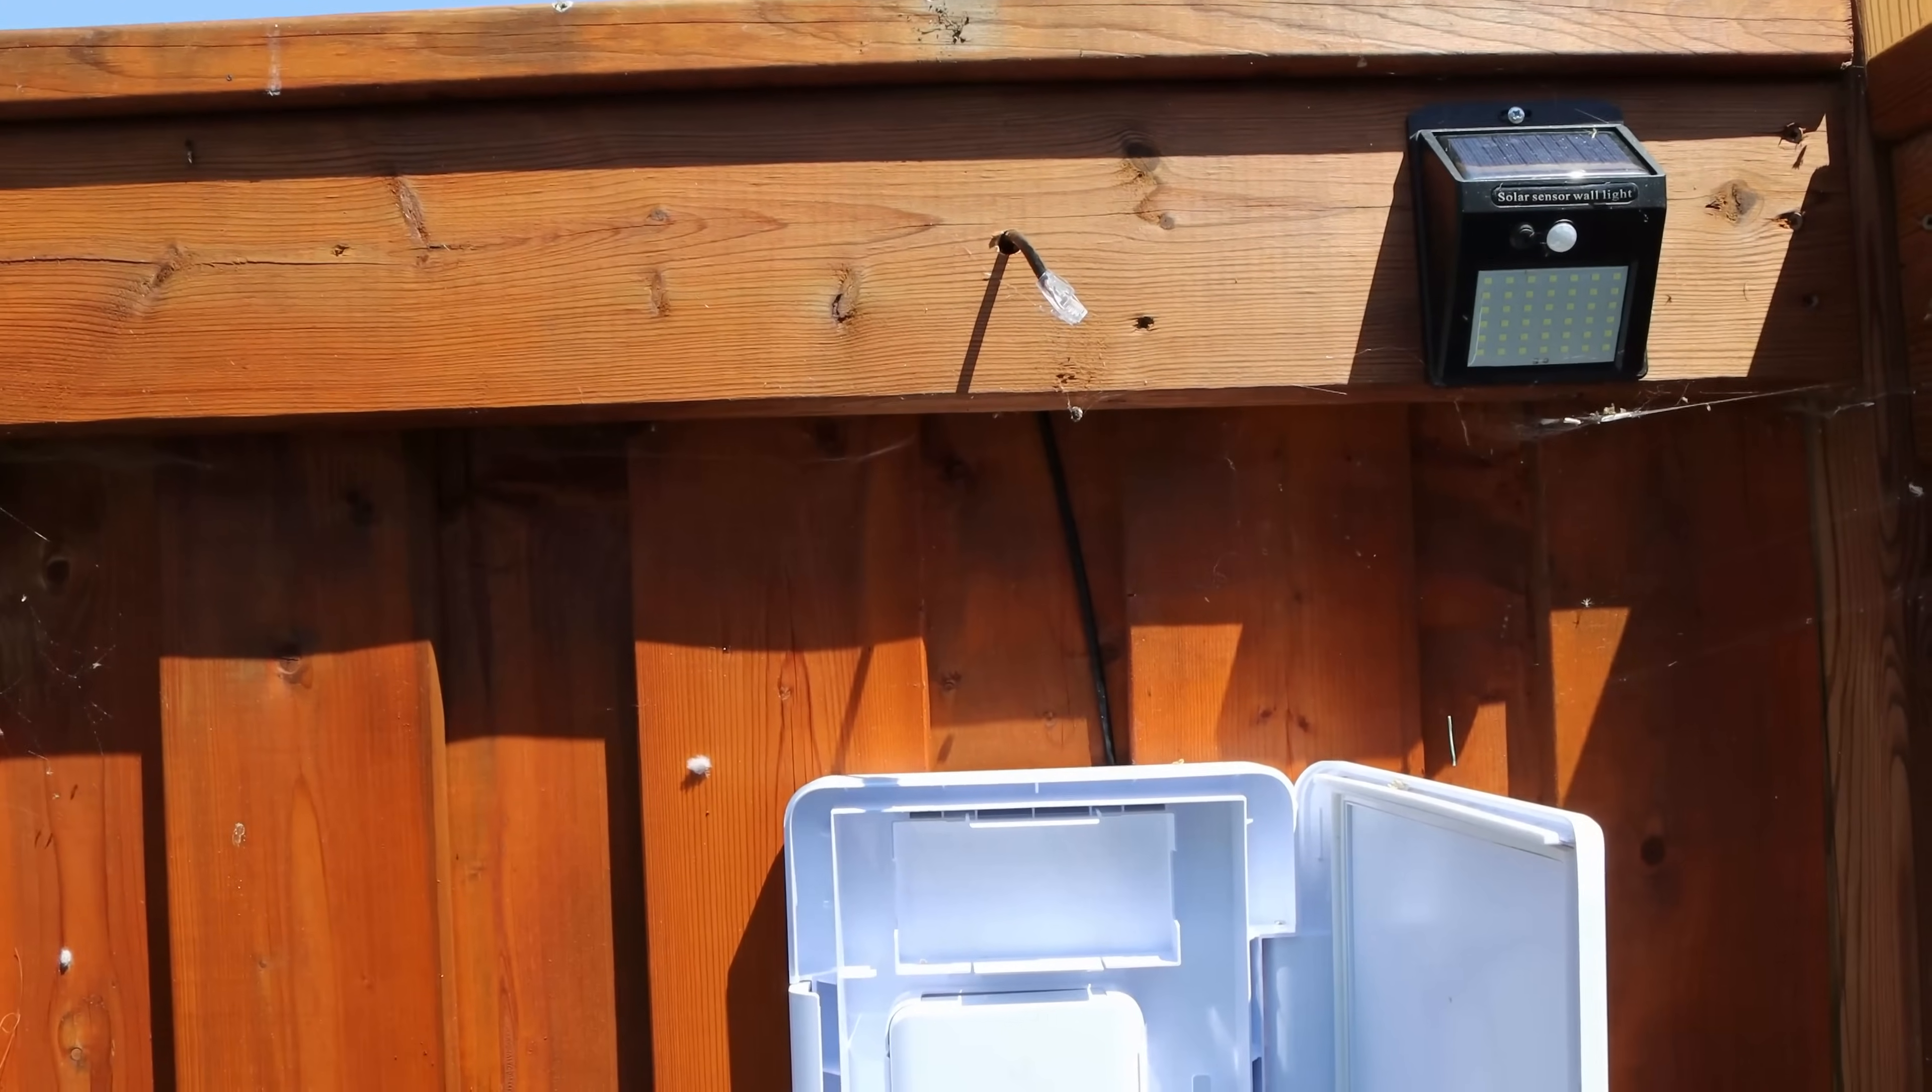I drilled a hole up top for the camera and terminated the end there so now we have to put the camera mount on and put the camera on.